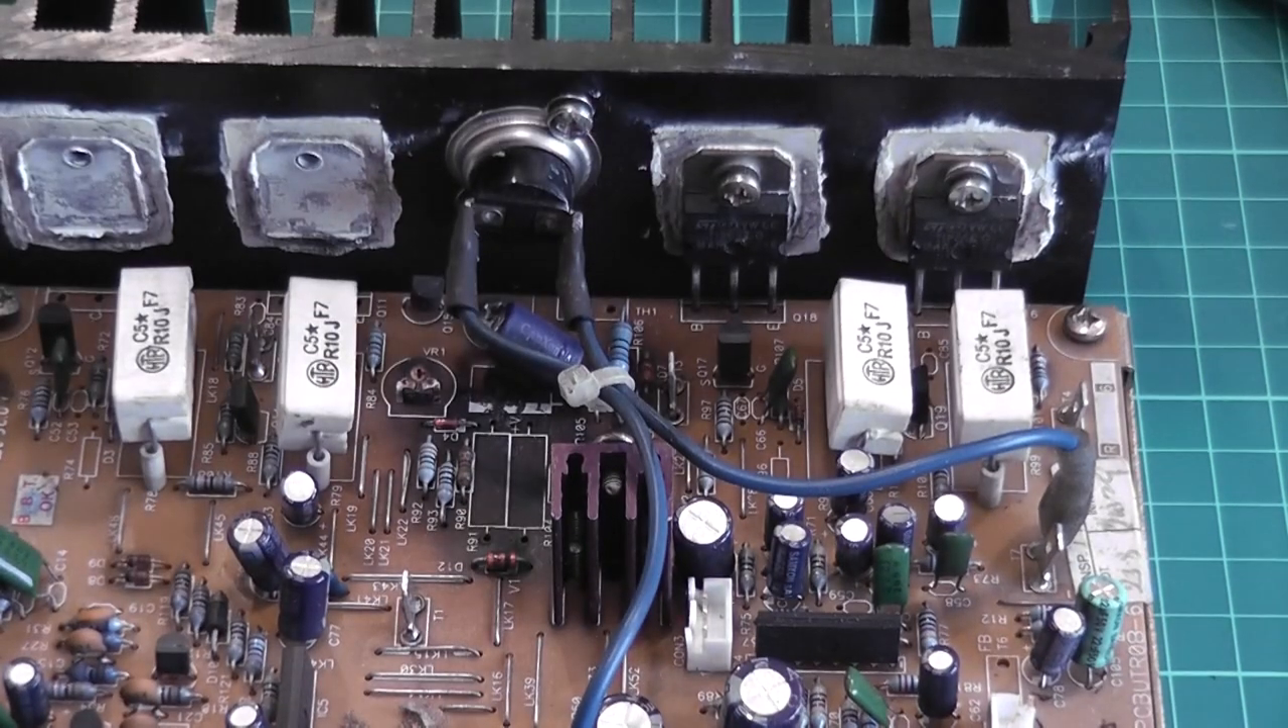So you can see I've took two transistors out there.